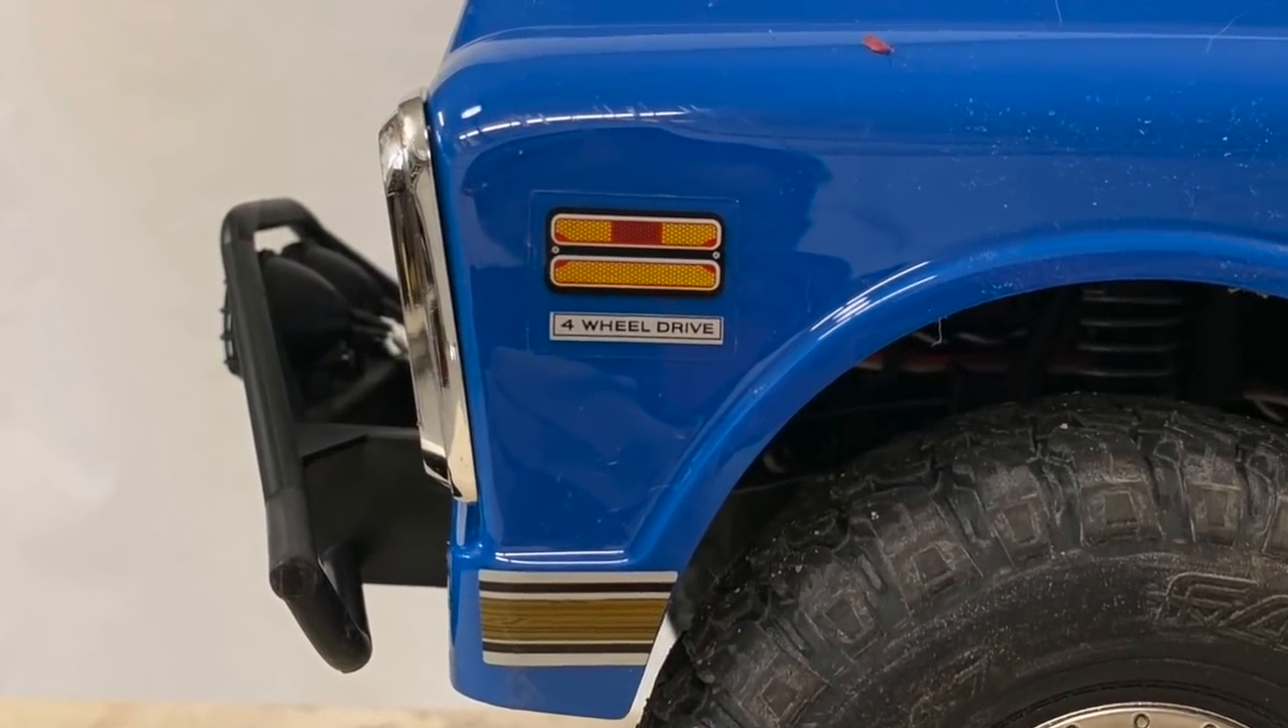The bumpers are good out of the box, but they are sticking out way too far.